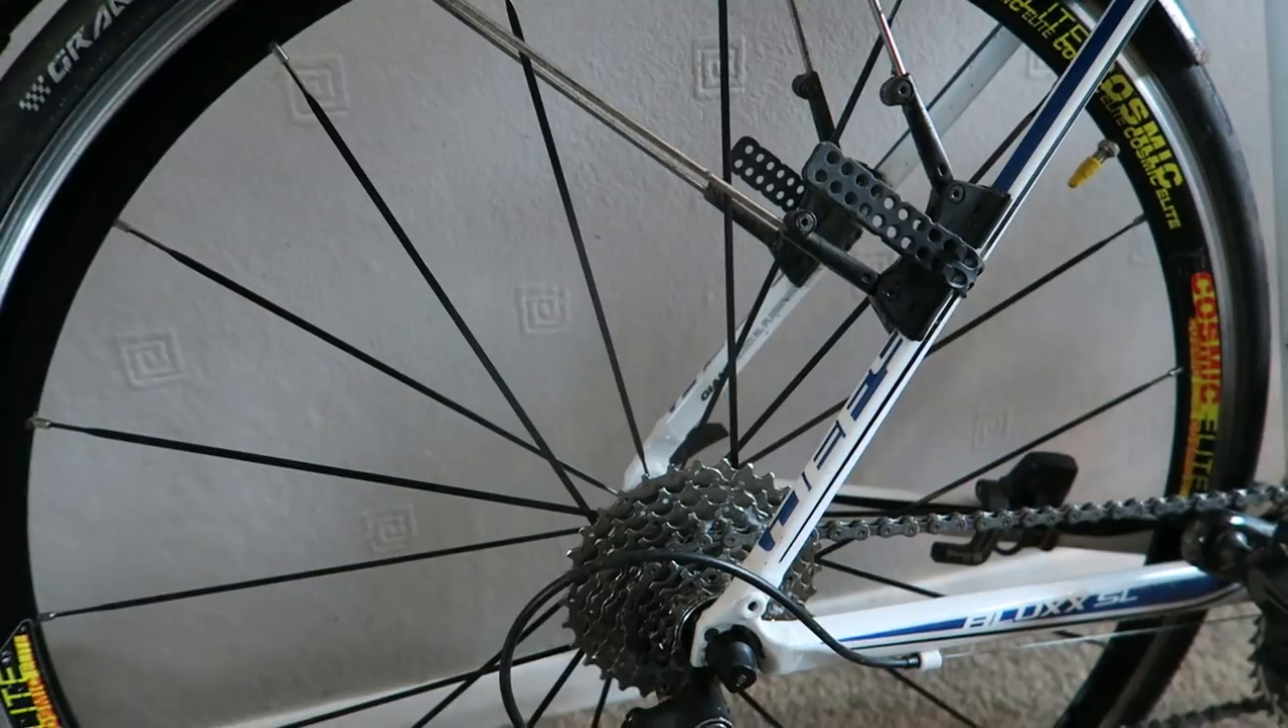The cassette is cleaned all lubed and i've put the back wheel back on the bike.